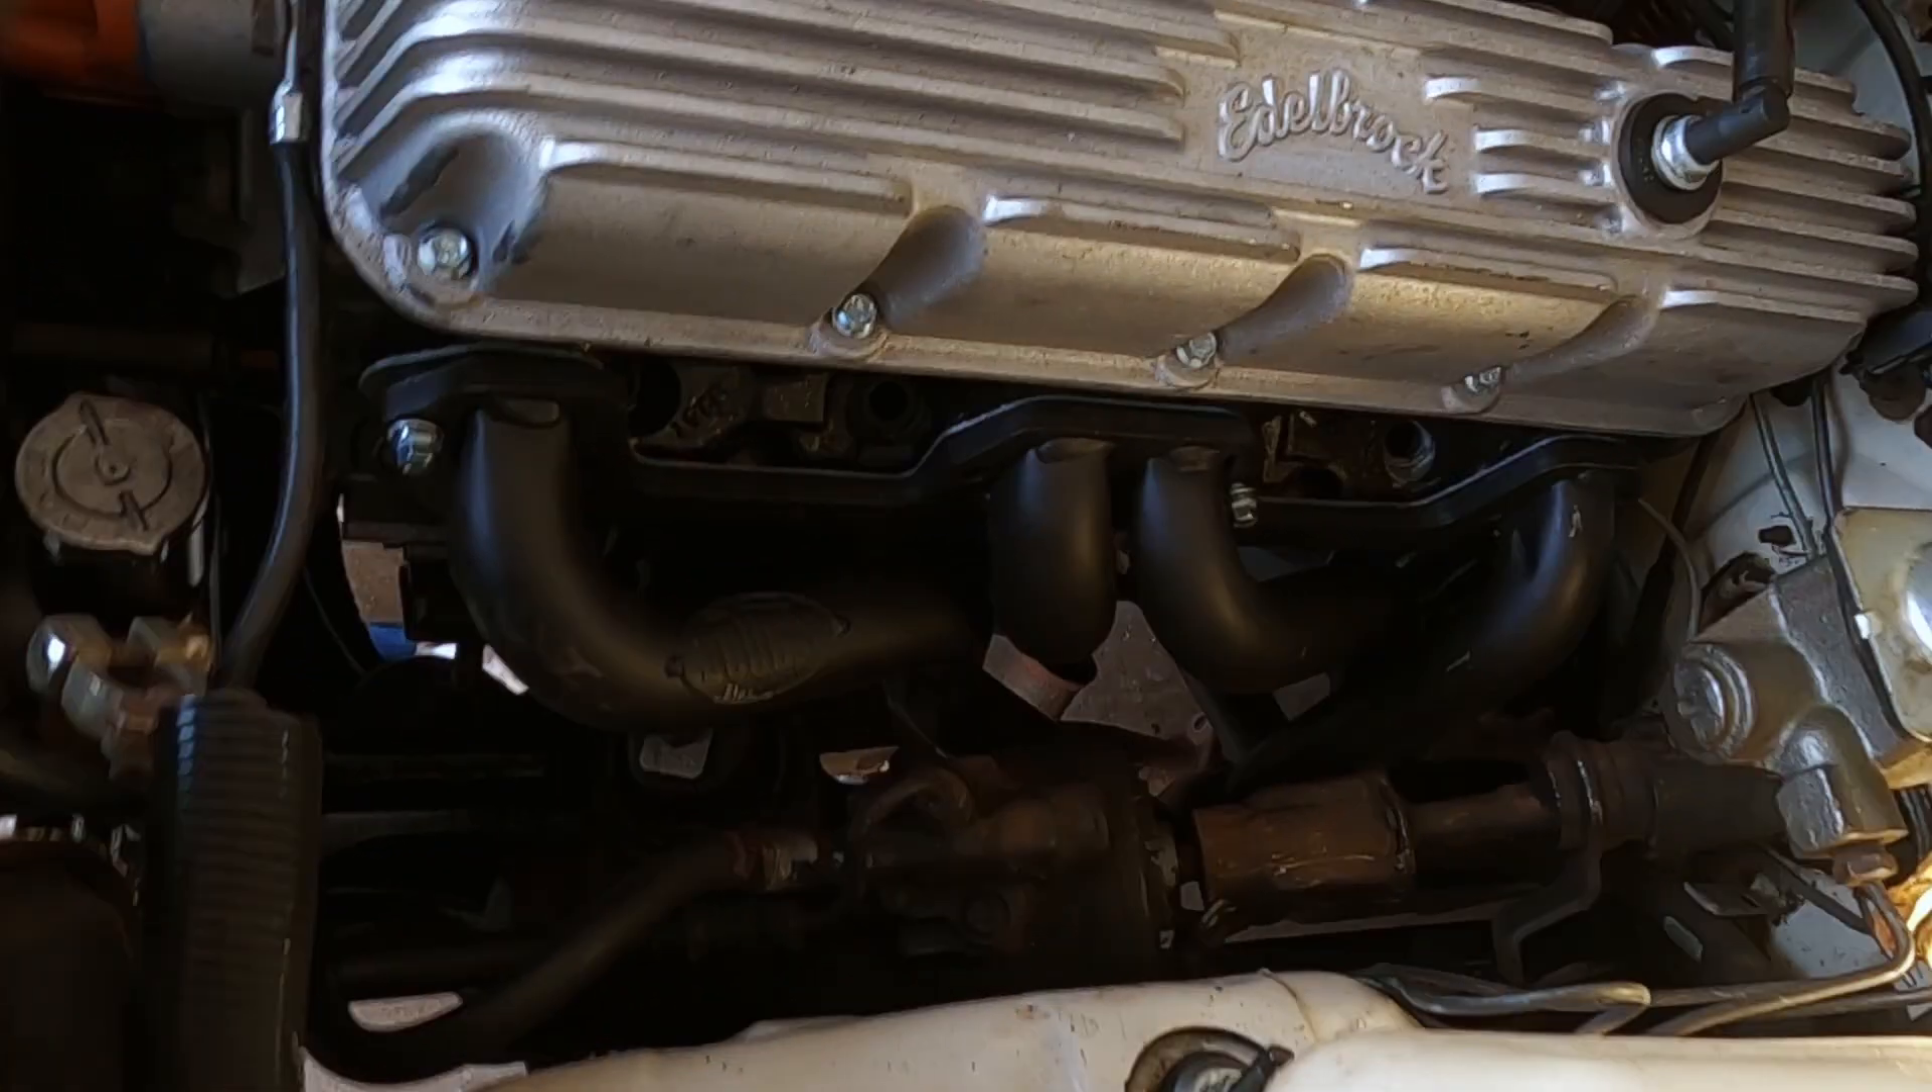First set of headers is on obviously driver's side.